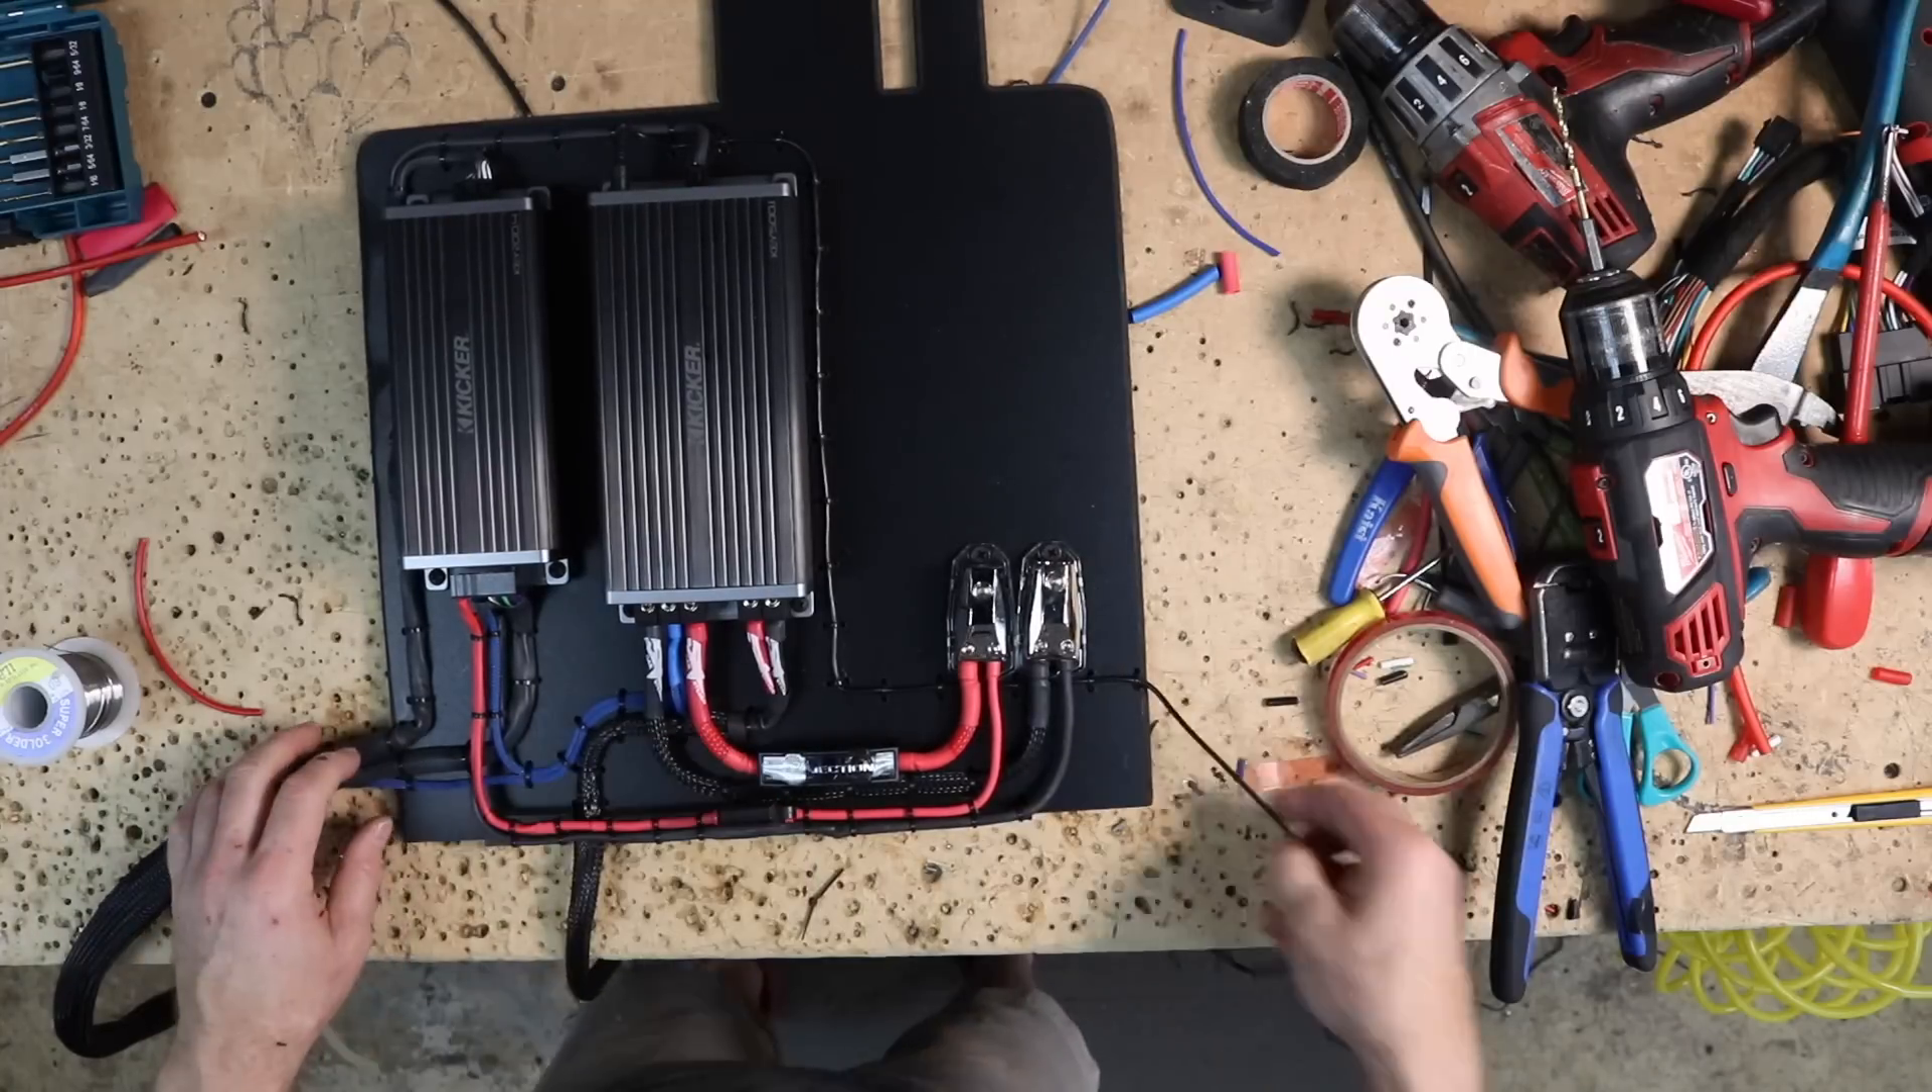We've put in our power and ground here across the bottom.